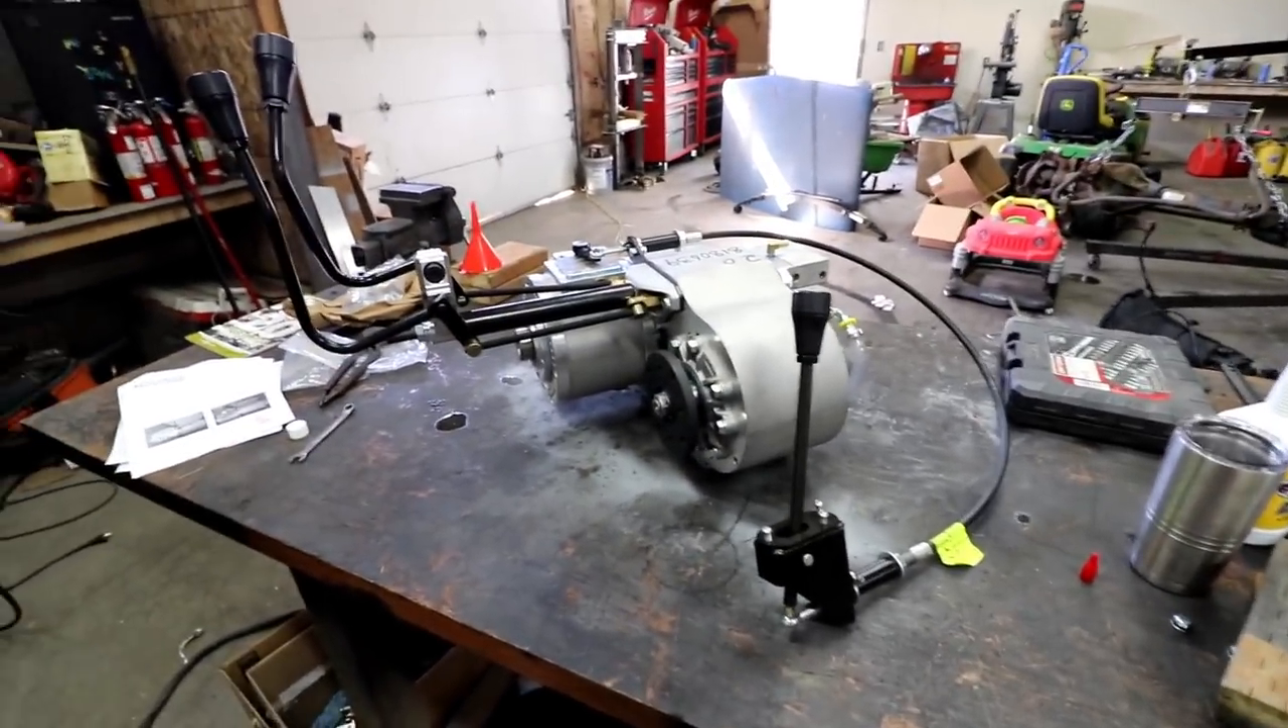I put all these knobs and stuff on here just so you can kind of see what the finished product is without a Jeep being wrapped around it.